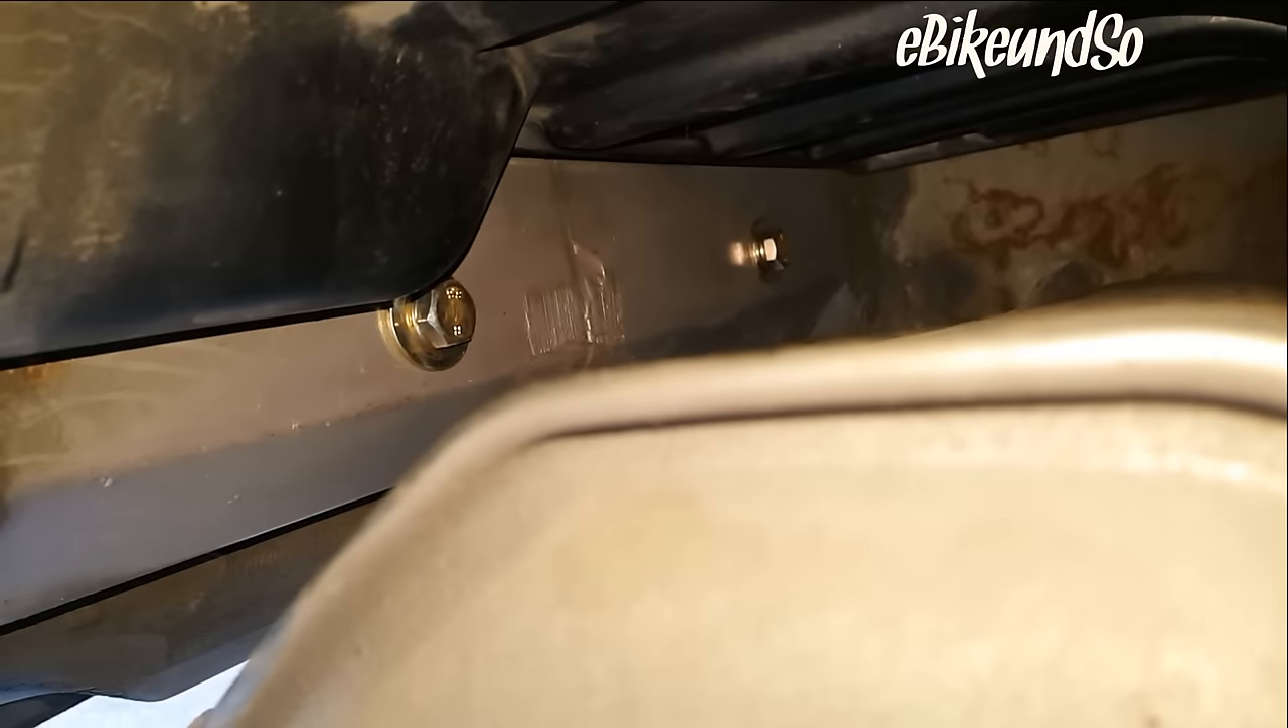Ja, ihr seht jetzt nochmal die Schrauben, wie sie drin sind.